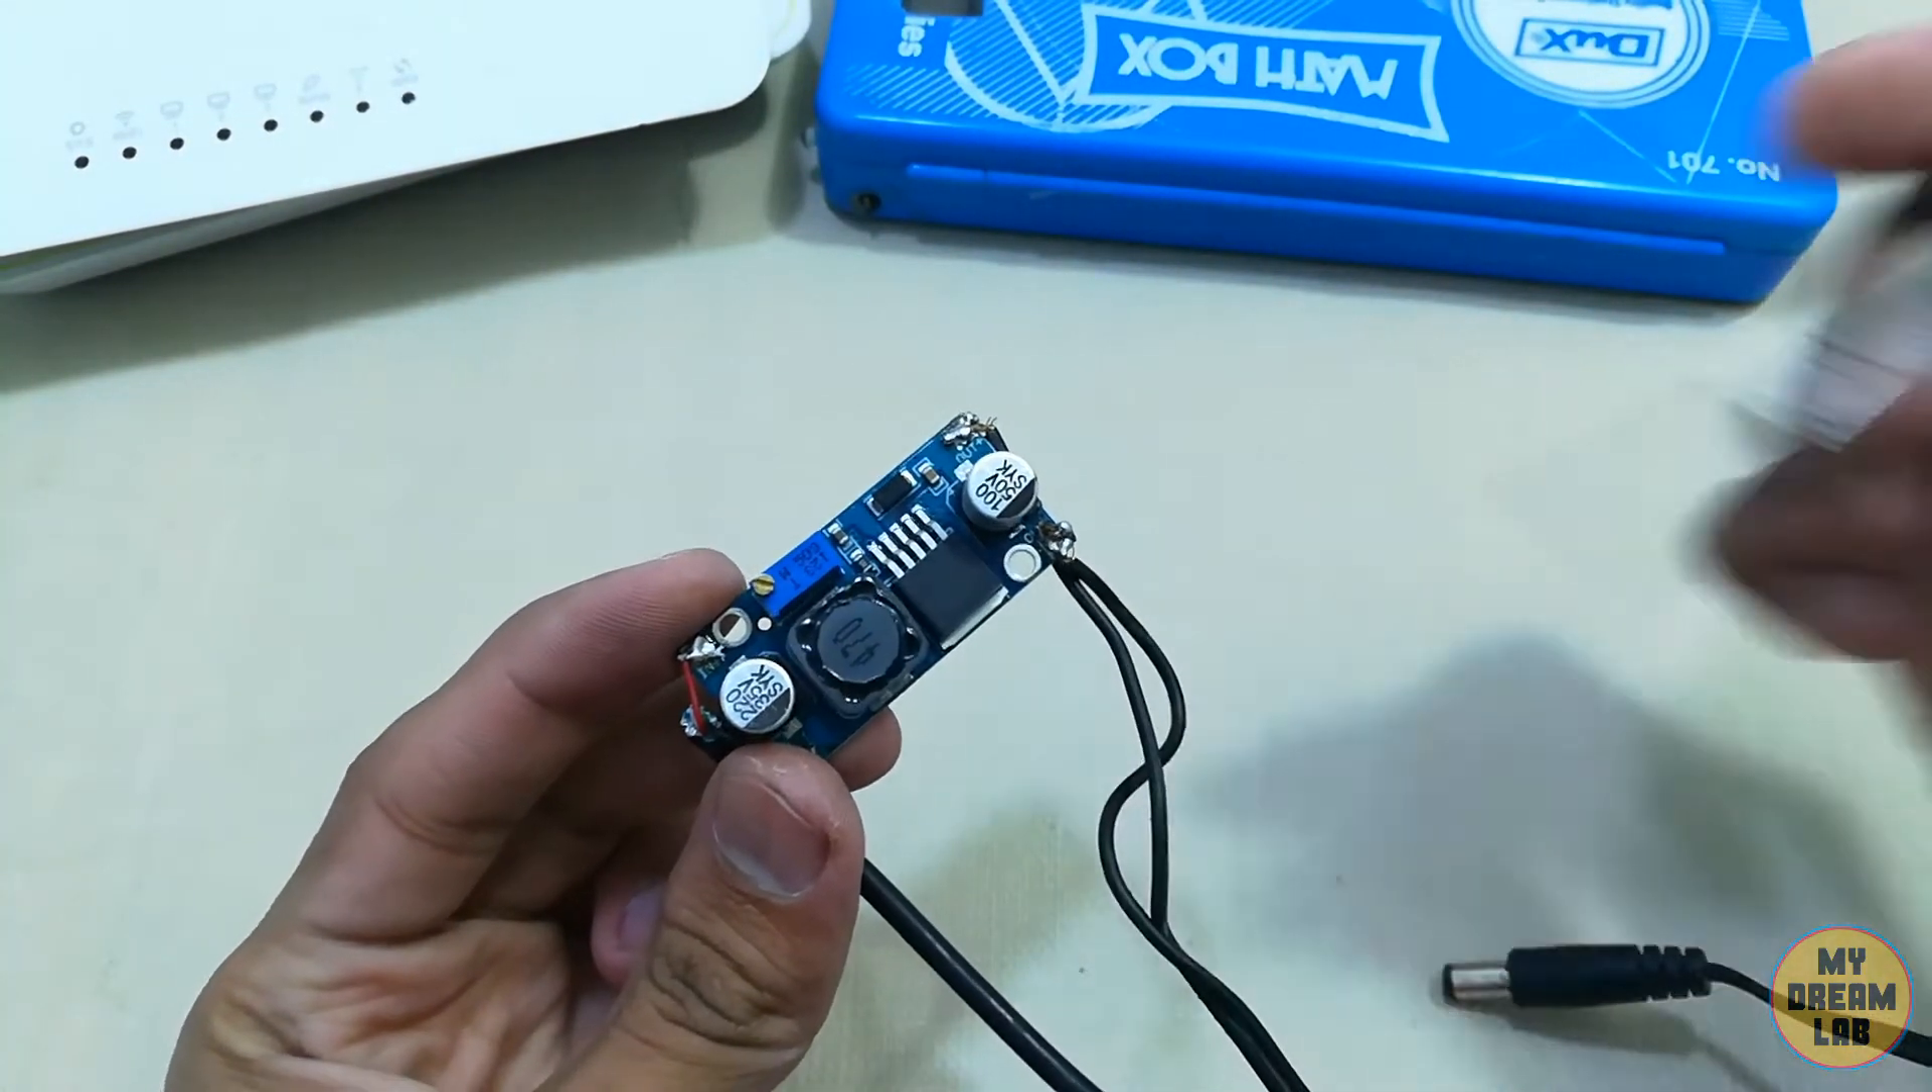ہم نے ان وائر کے کنیکشن کو یہاں پر اس مڈیول کے ساتھ لگا دی ہے۔